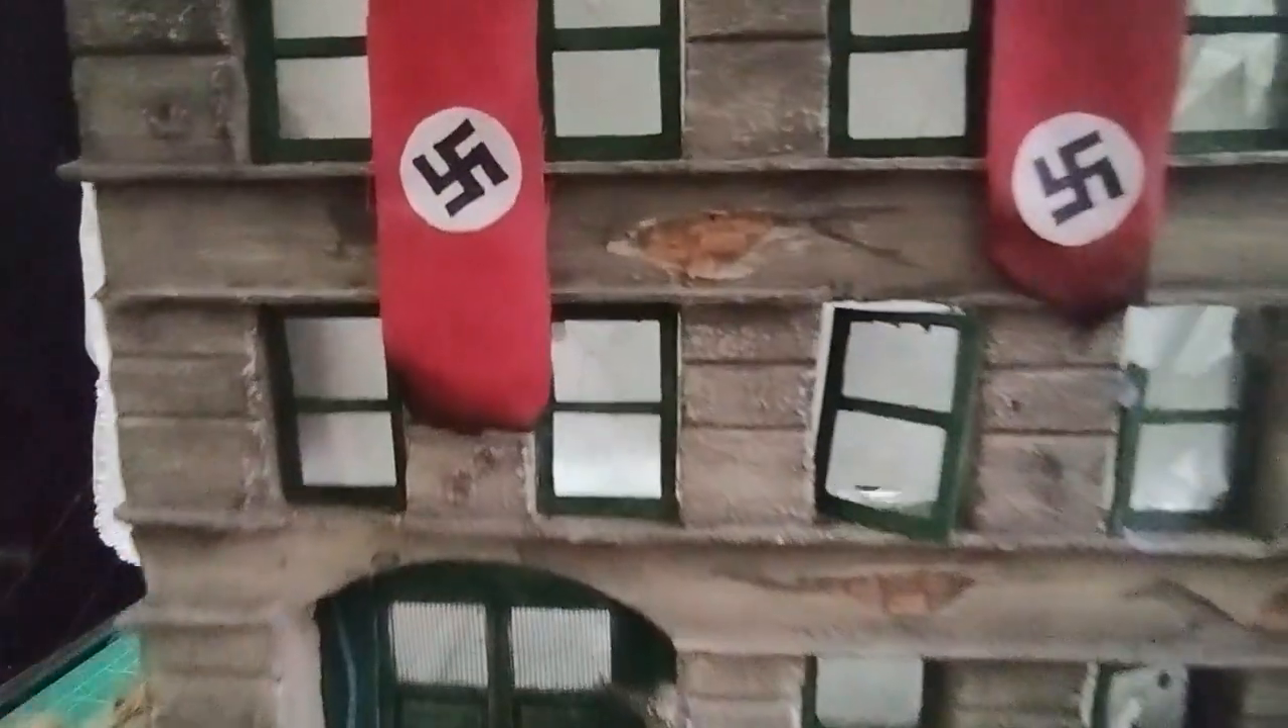Okay so project finished now I put all my window frames in which took rather a long time.